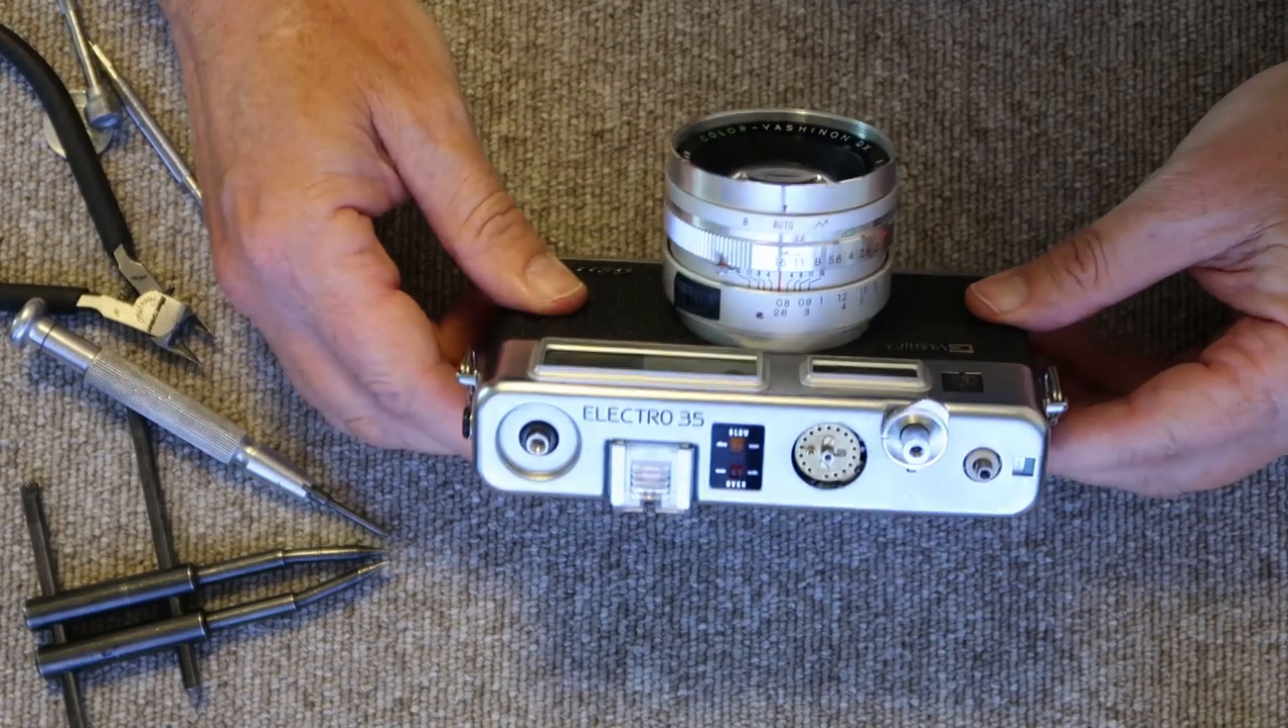And all that remains to do now is to lift off the top cover.